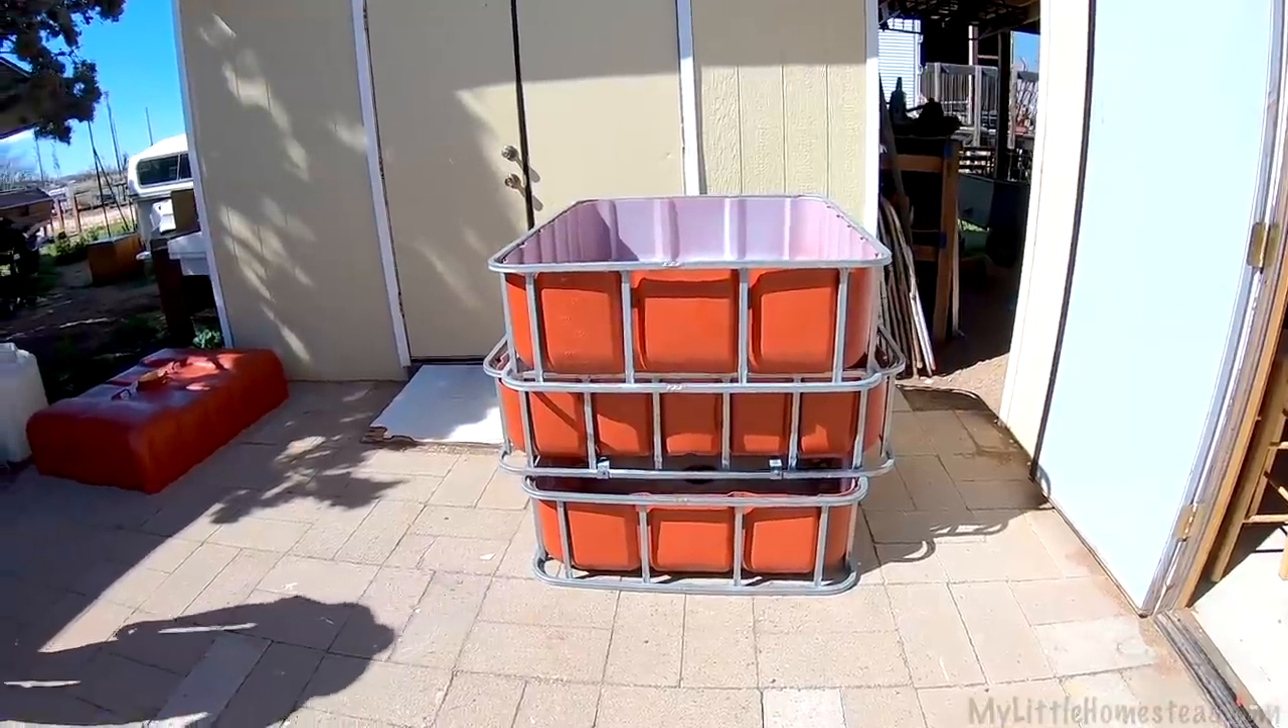We got all the tanks in their cages.